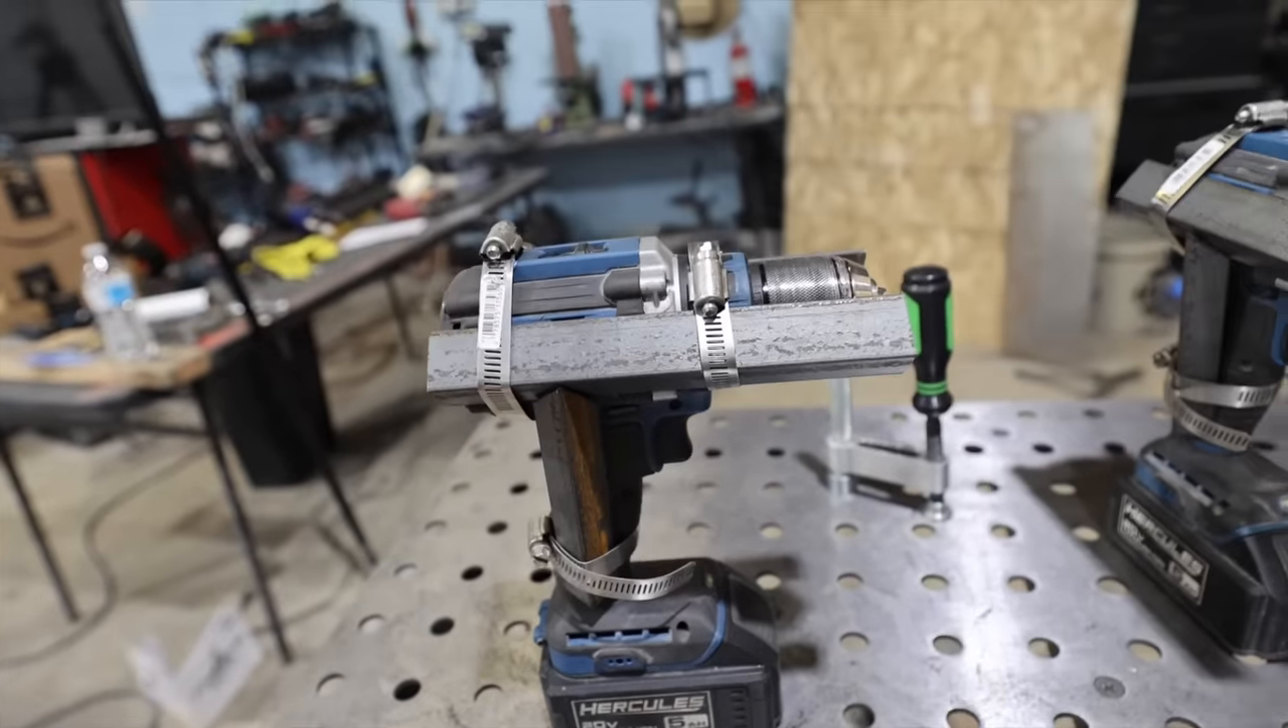This is just our metal casing that's going to hold the drill in place really, really well. Hose clamped onto our angle iron.